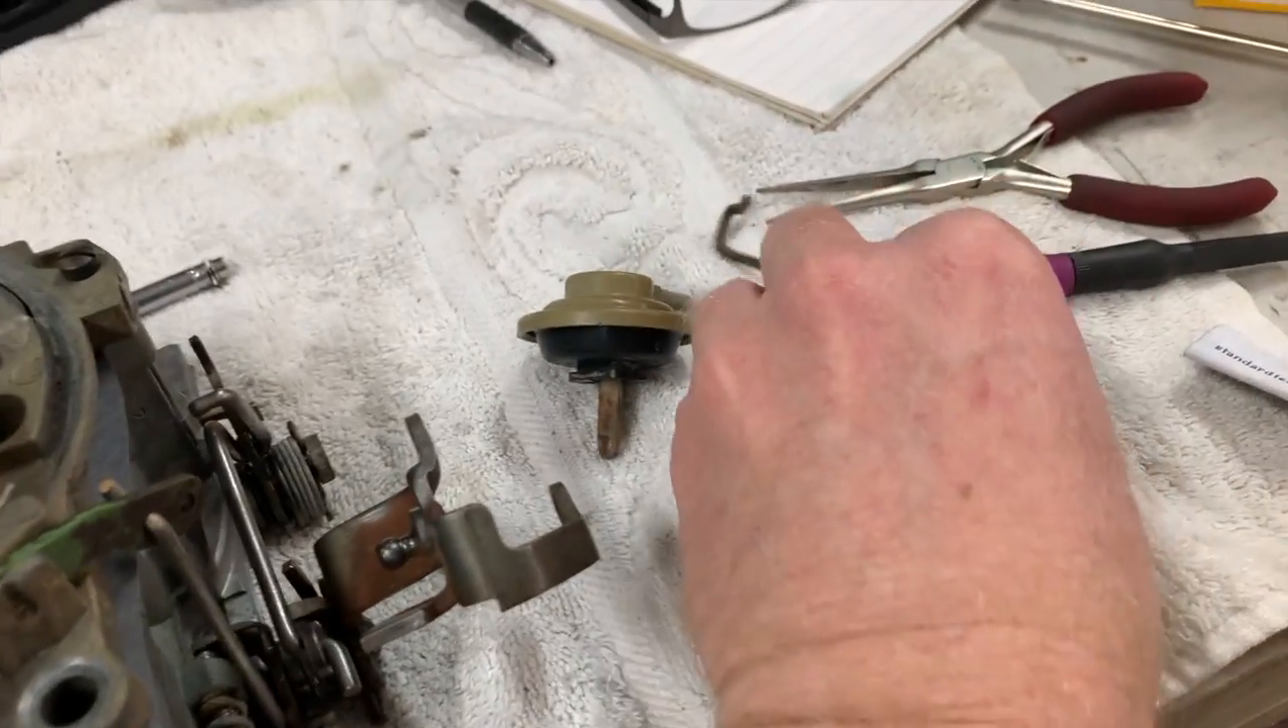Uh the last things i have to do is install this linkage that's uh pretty crusted rusted up.